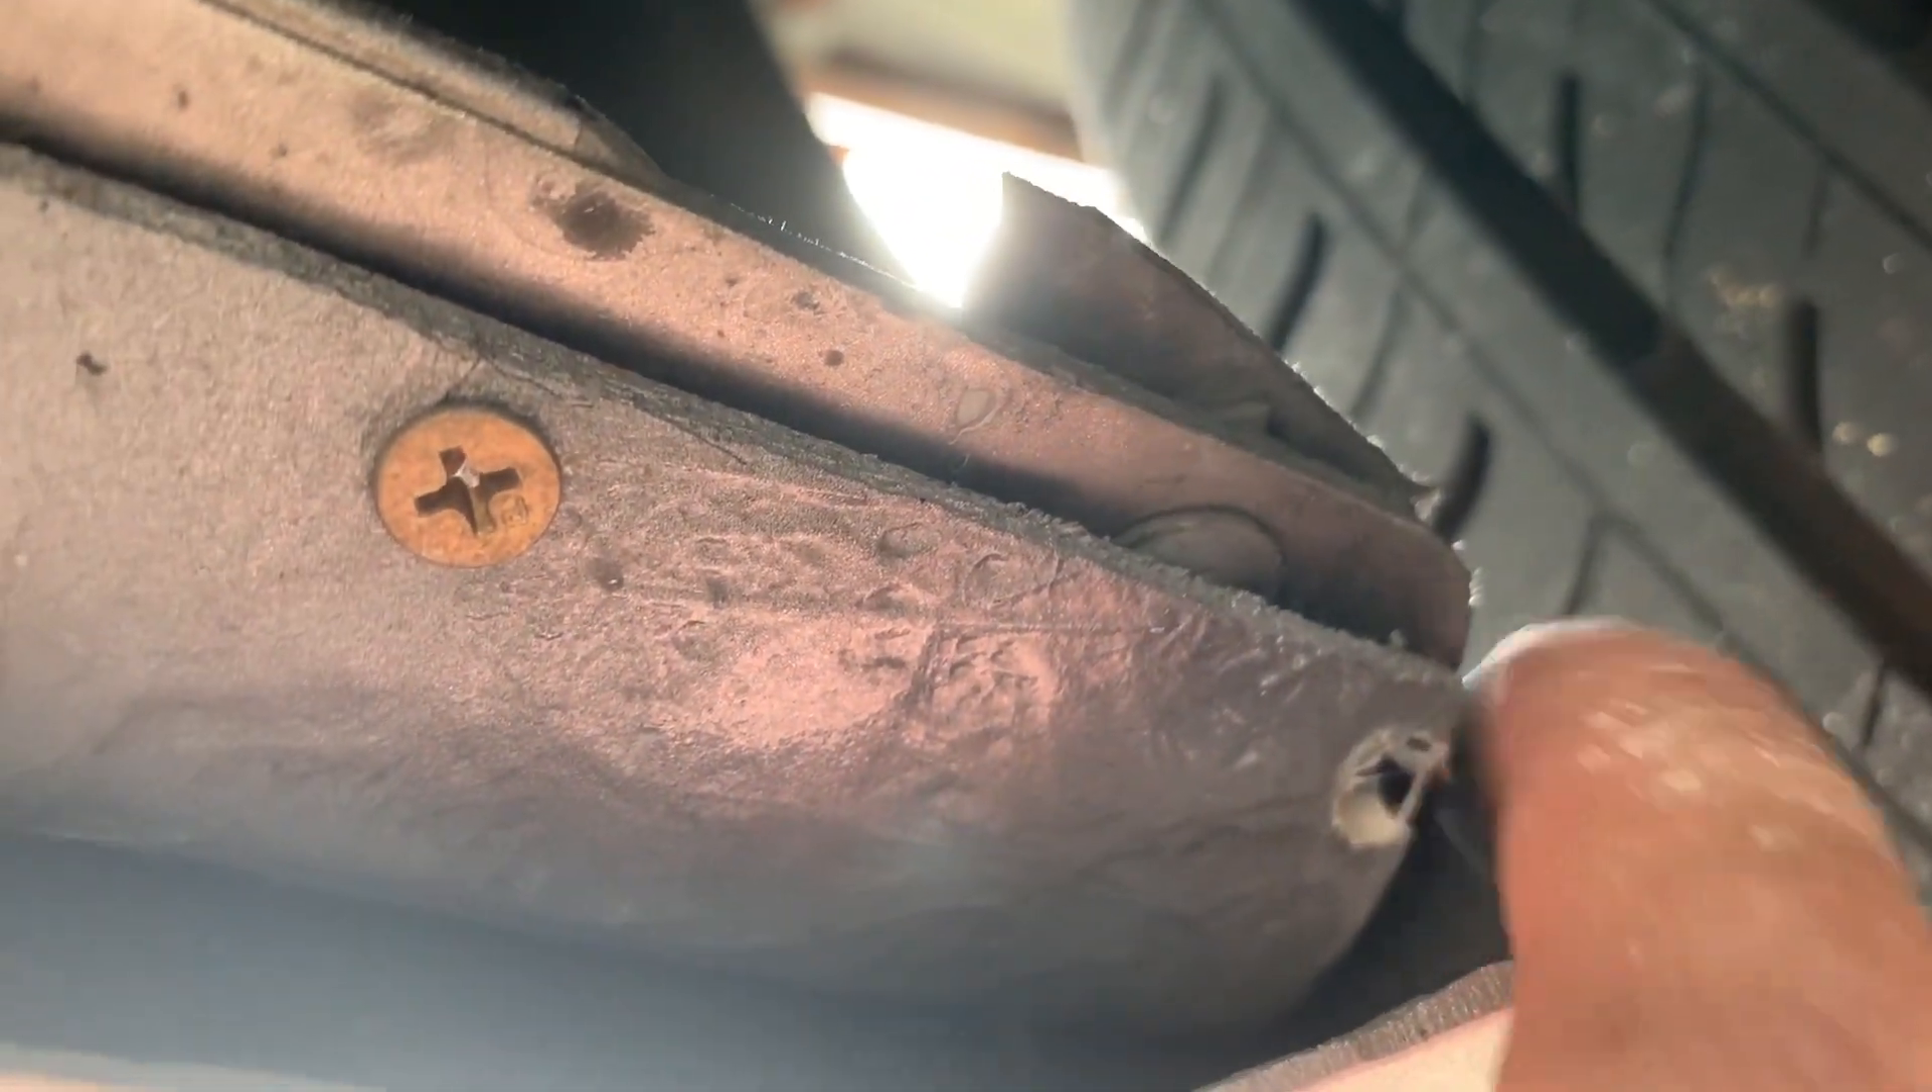I drilled it too far to the right. So, I don't know if you can tell, but it's on the edge of the lip here, right there.